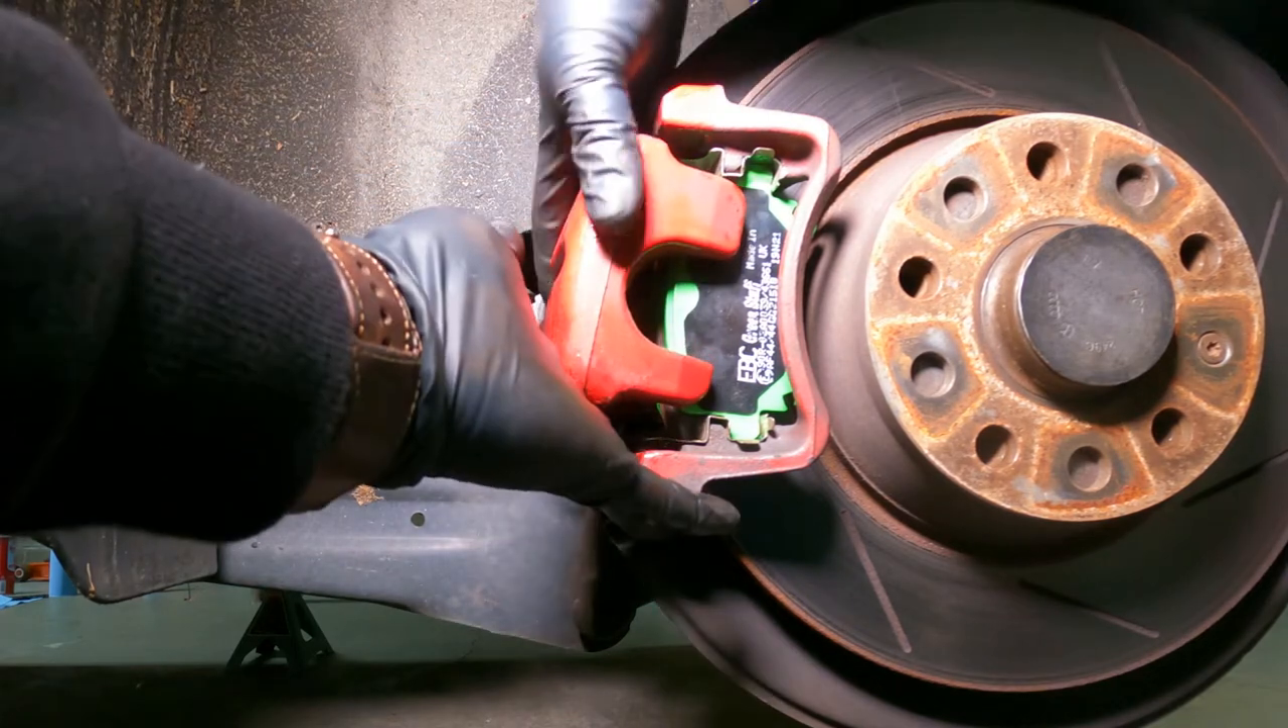Now all we got to do is put the caliper back on.